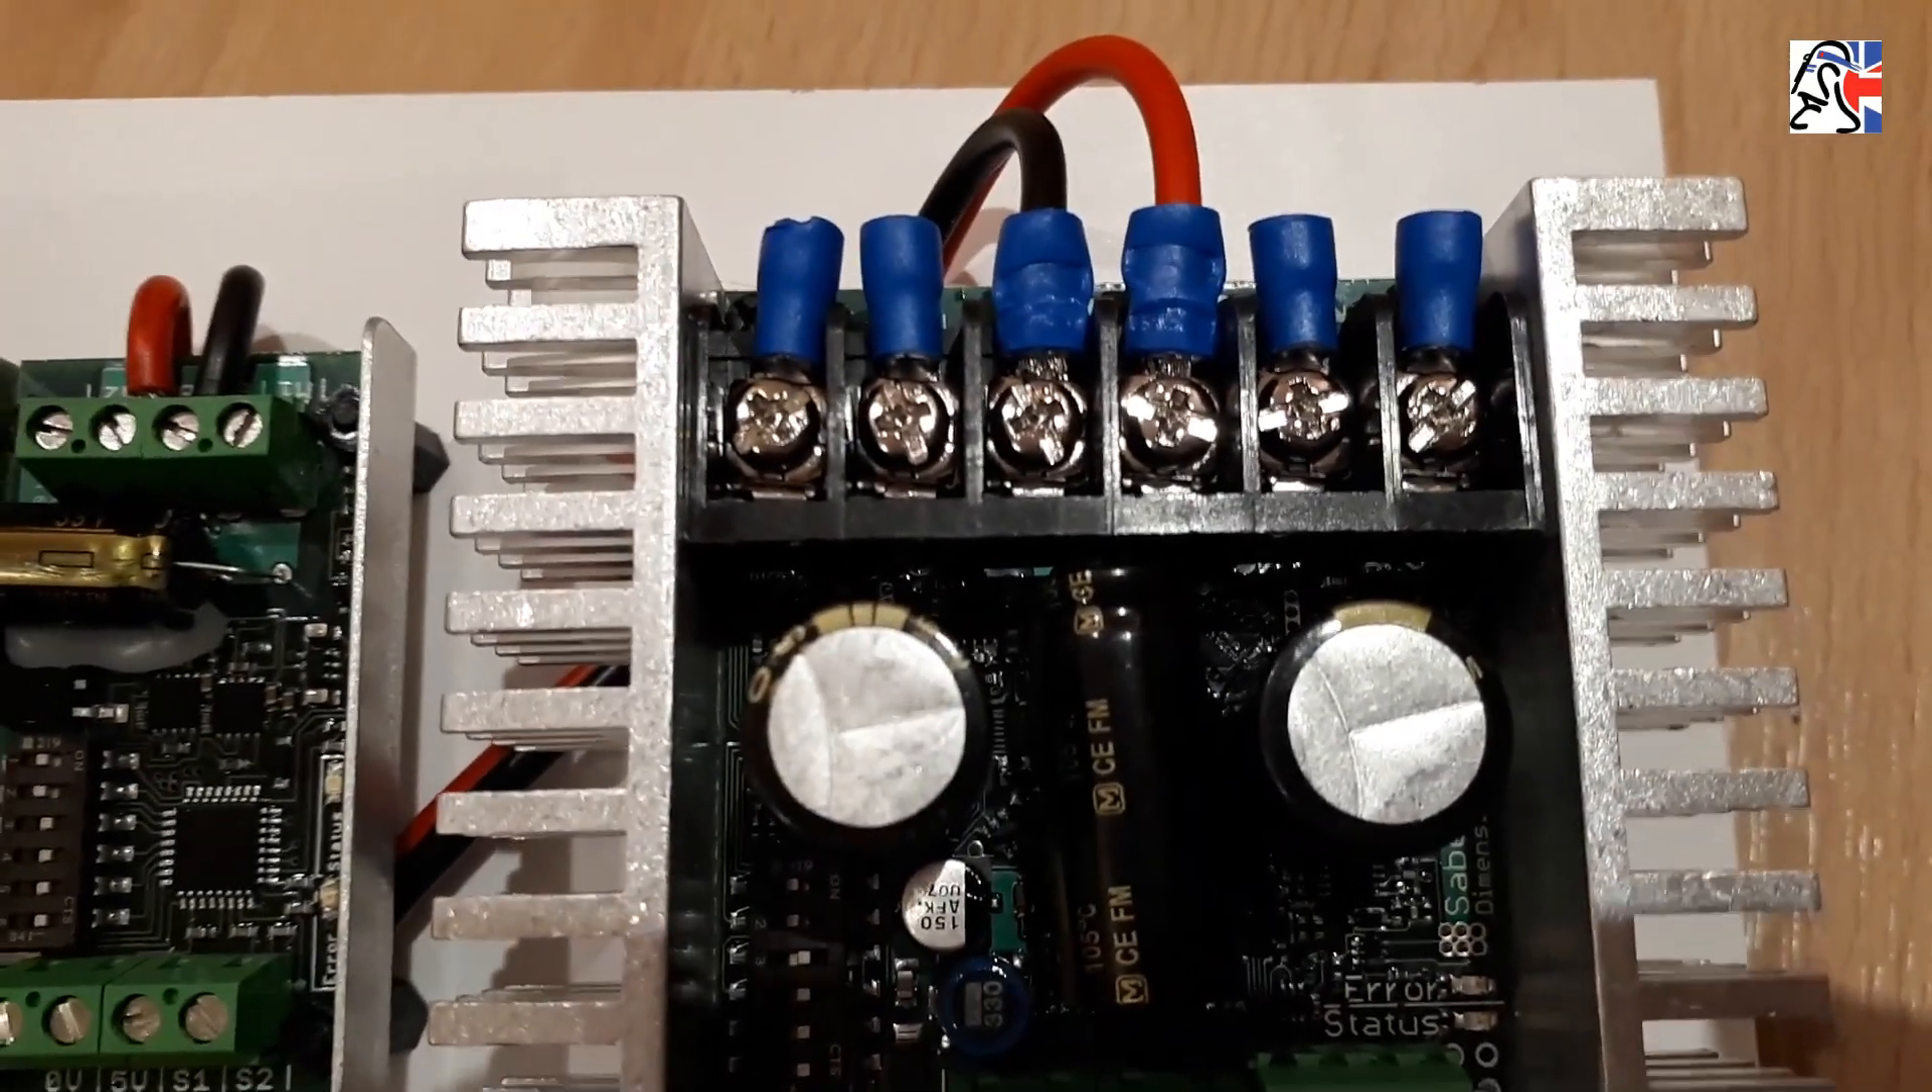As you can see there, we've got 14 AWG wires going to the middle two terminals.